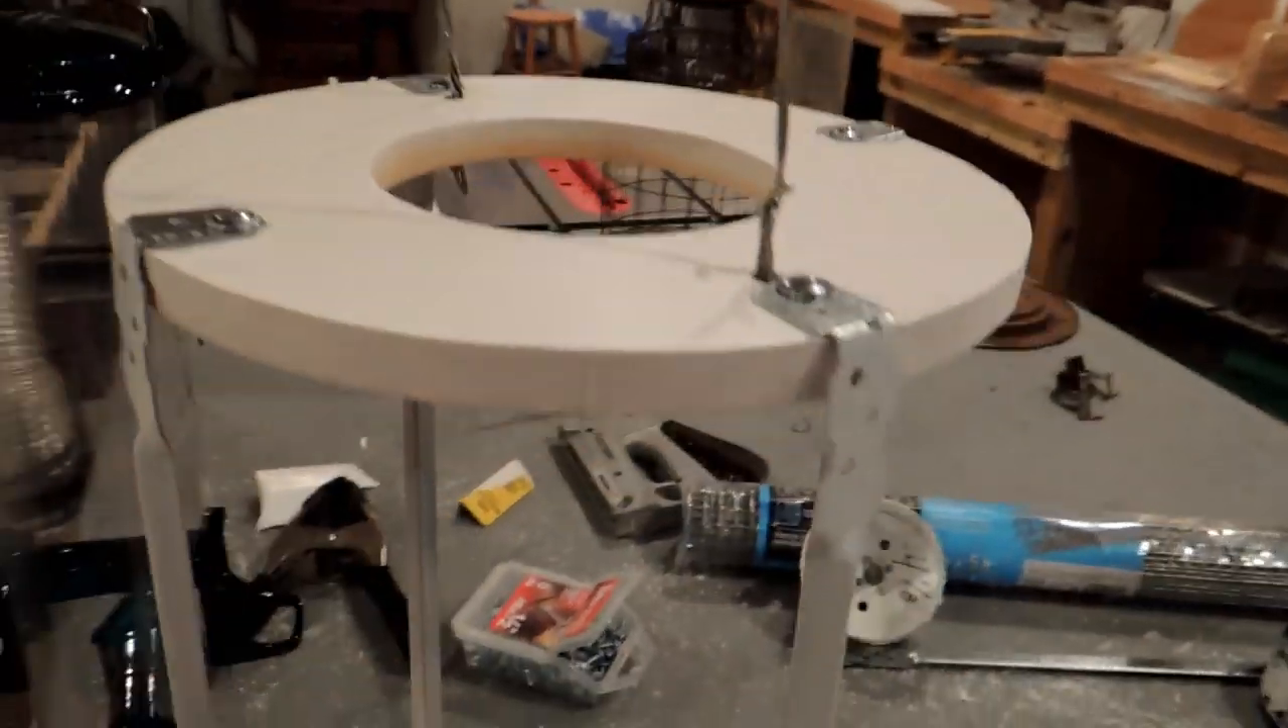Okay, now you can see the frame all together. So I have them screwed into the top.